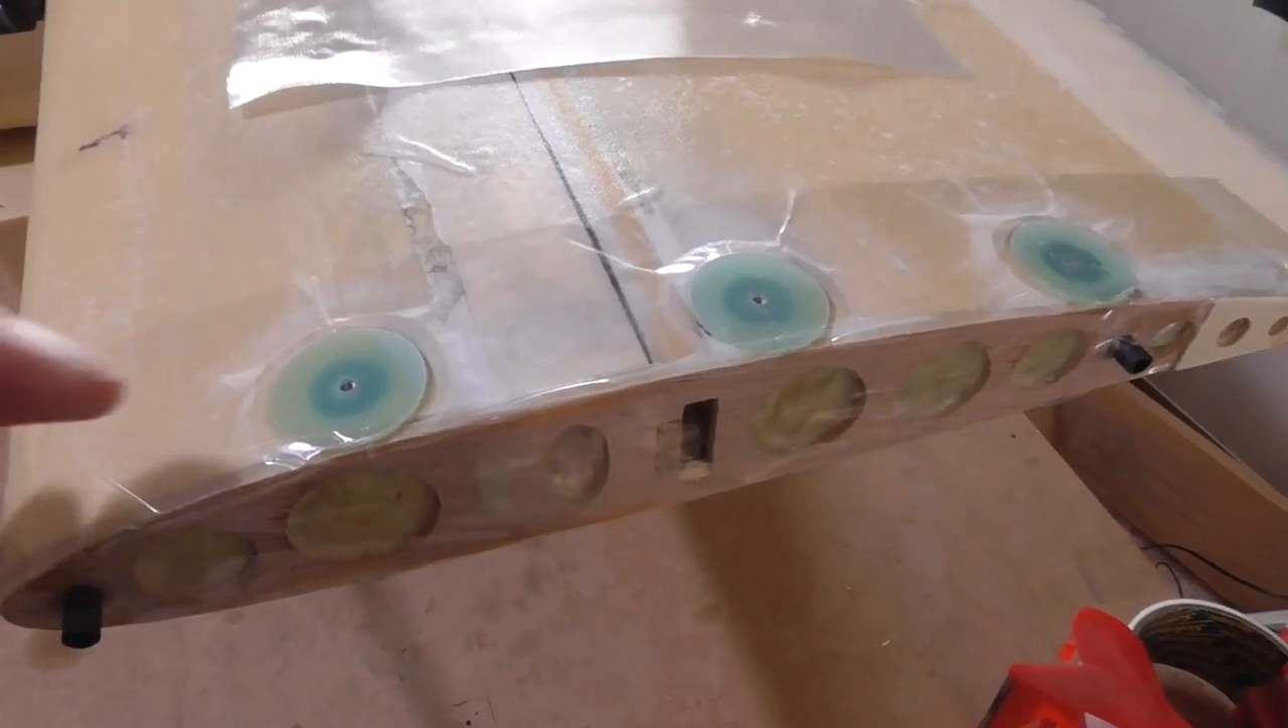These little discs are all stuck in there now and I've covered them over with packing tape here.